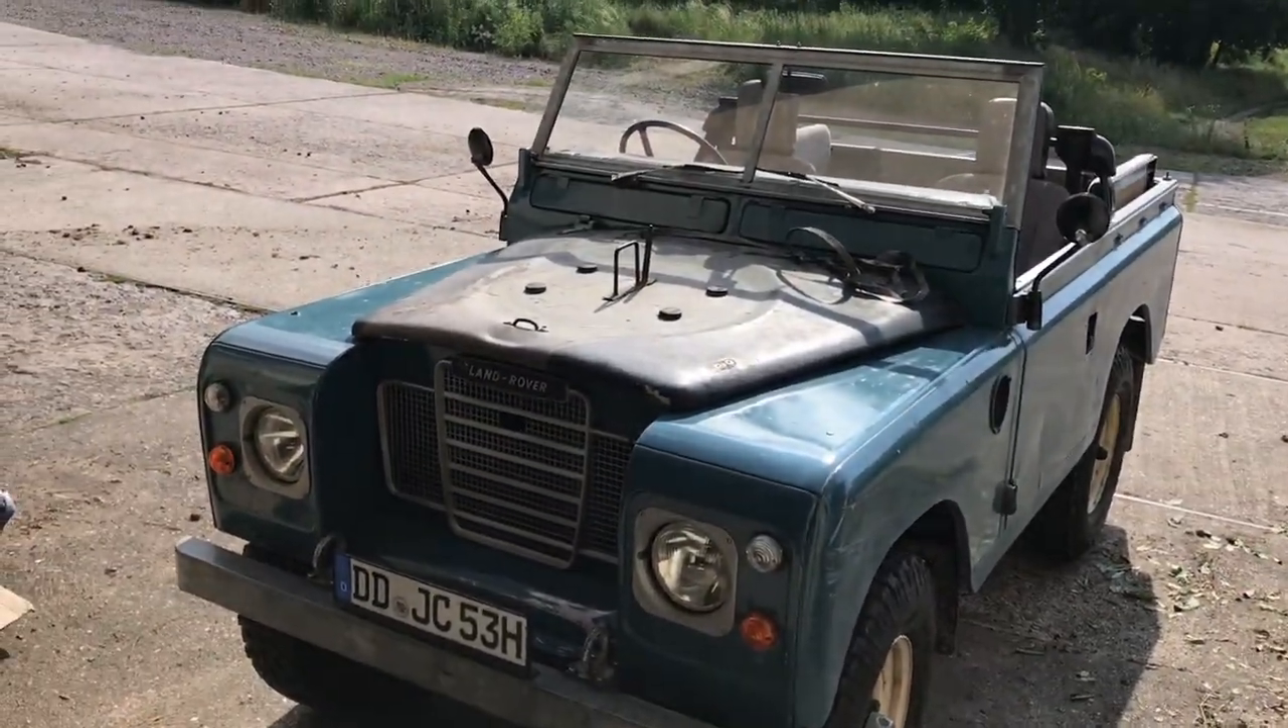Okay, so that is the bonnet on.